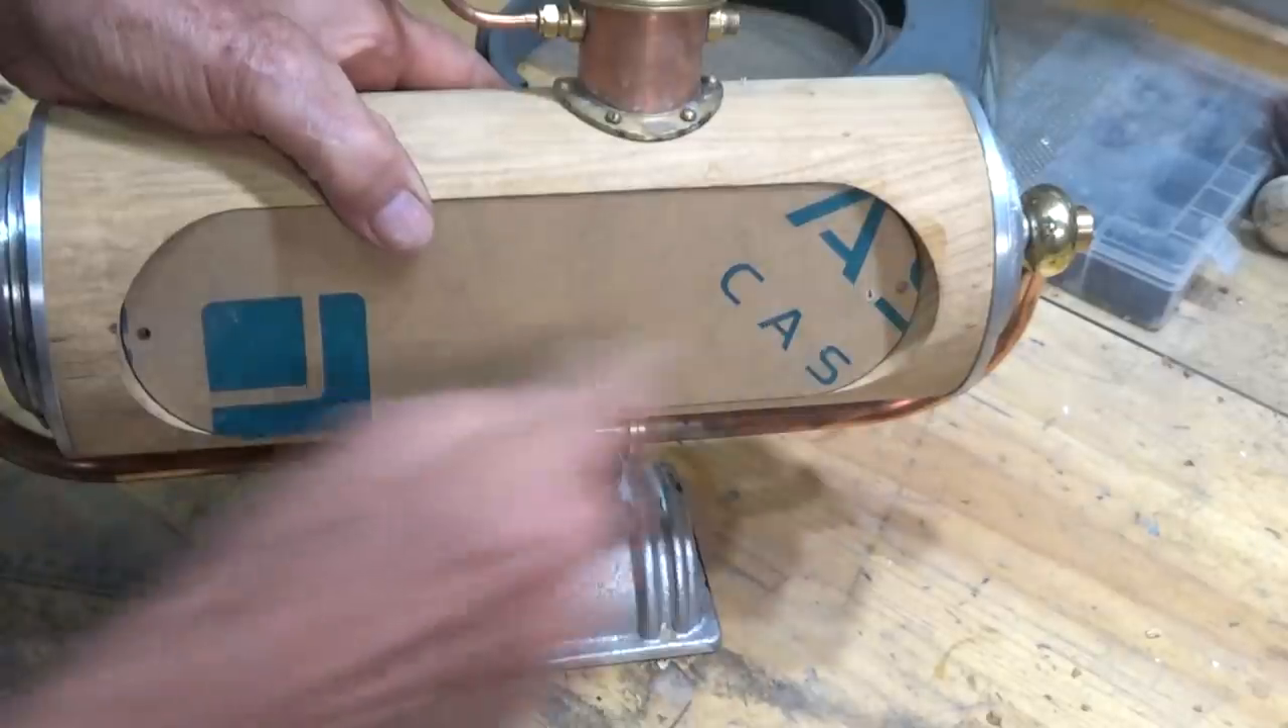So here's that screen and i've still got the protective paper on that.